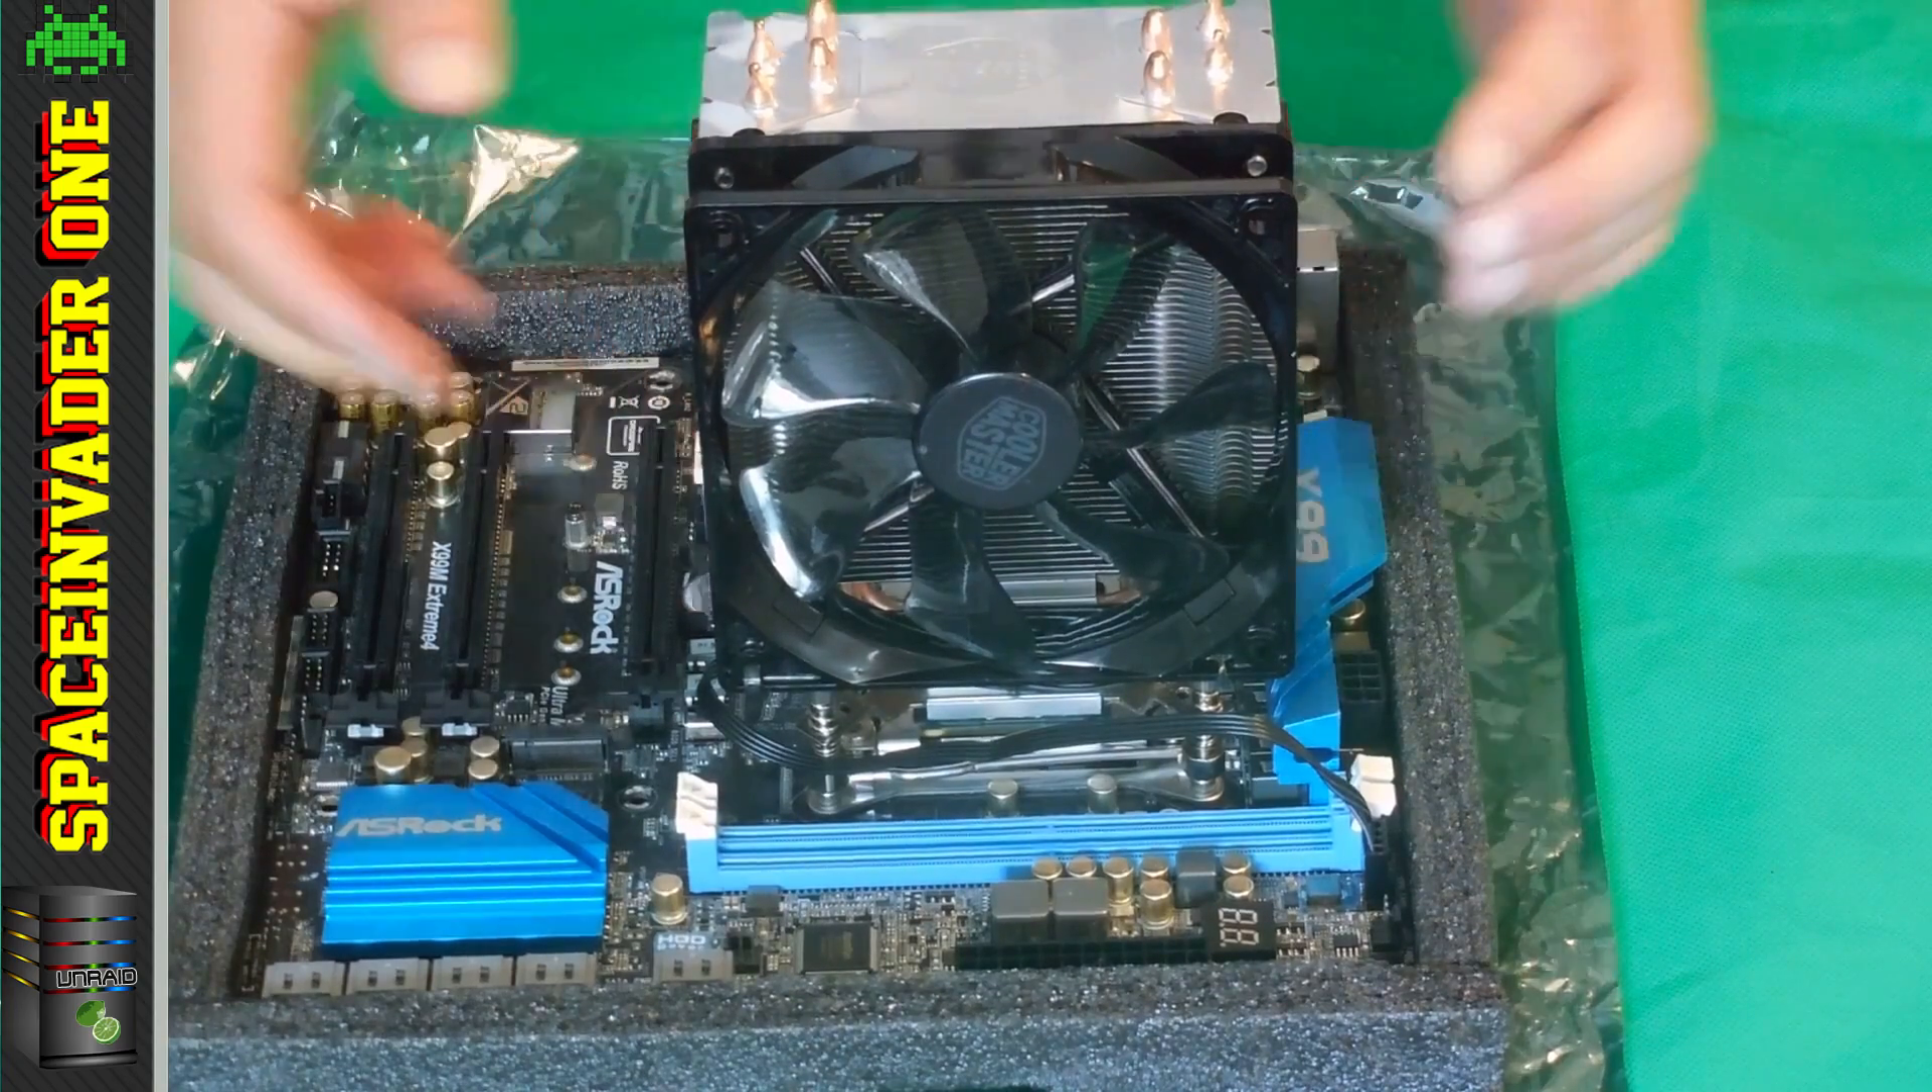So the heatsink and fan are on now, so I'm going to give it a test out now.